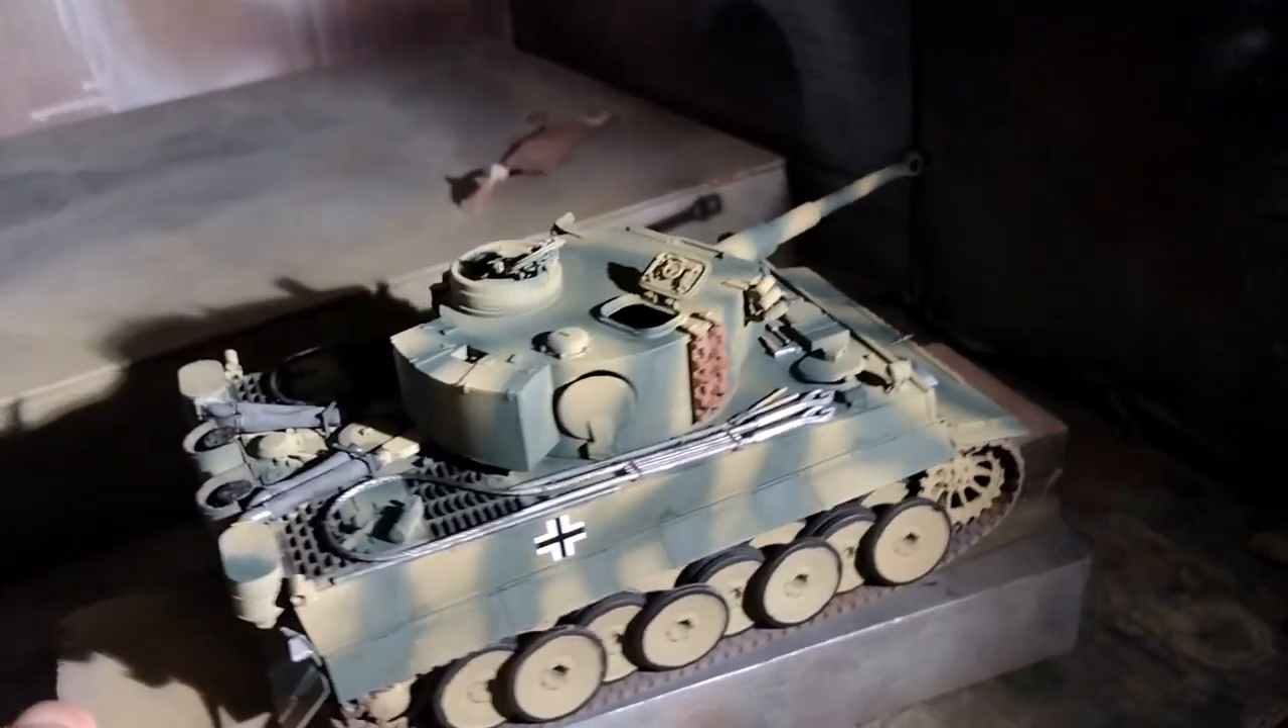The only thing I haven't yet done is put turret numbers on.